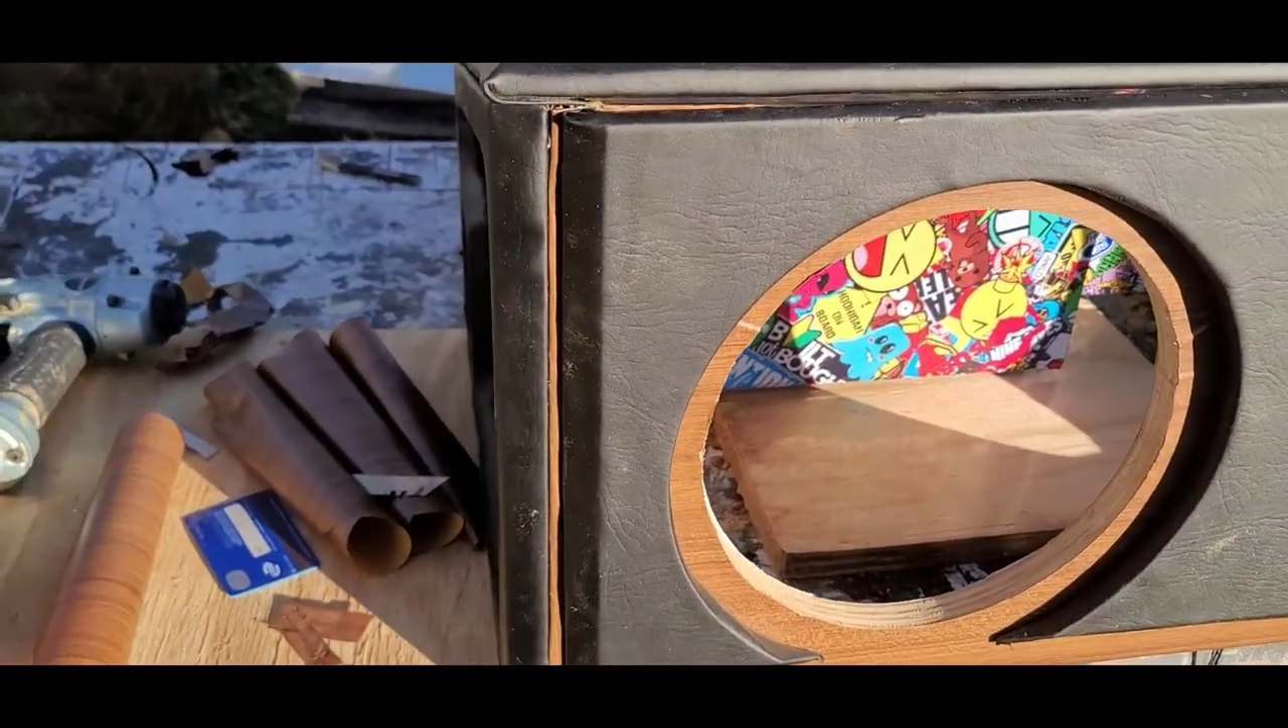All right guys i got the front panel on as you can see.